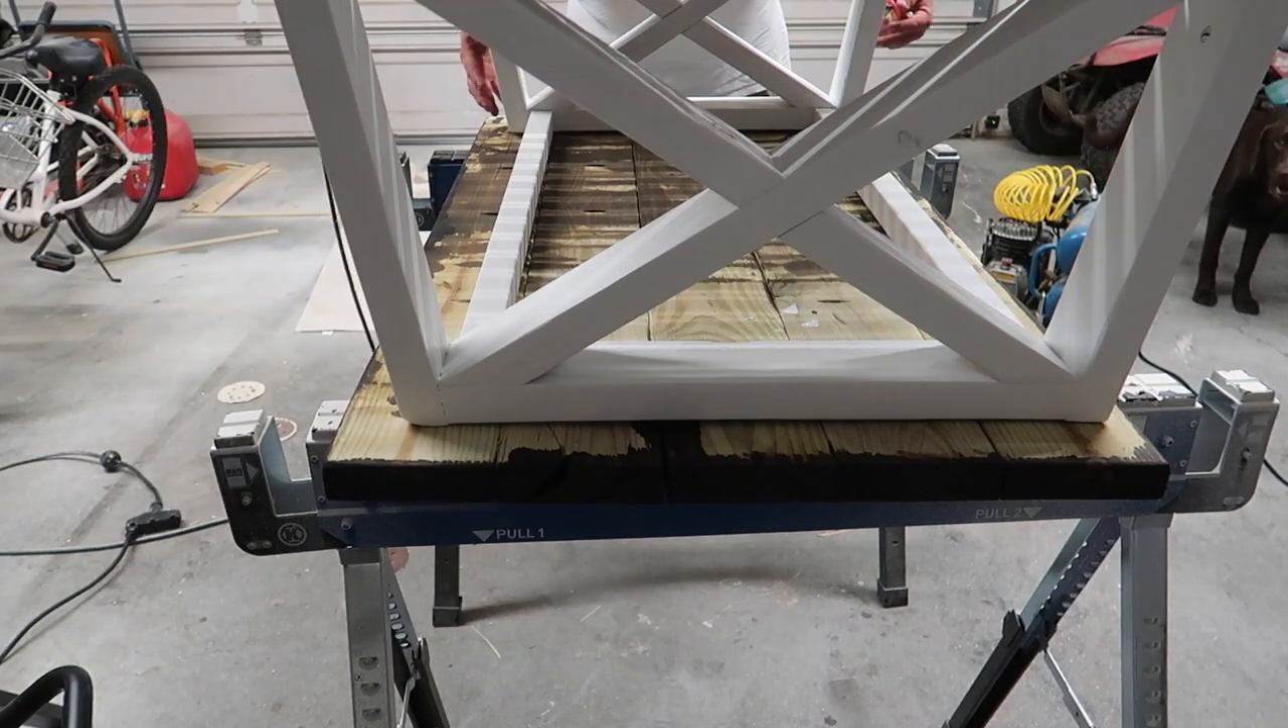Once I did that, I grabbed the skeleton and put it on top of the tabletop upside down as well.